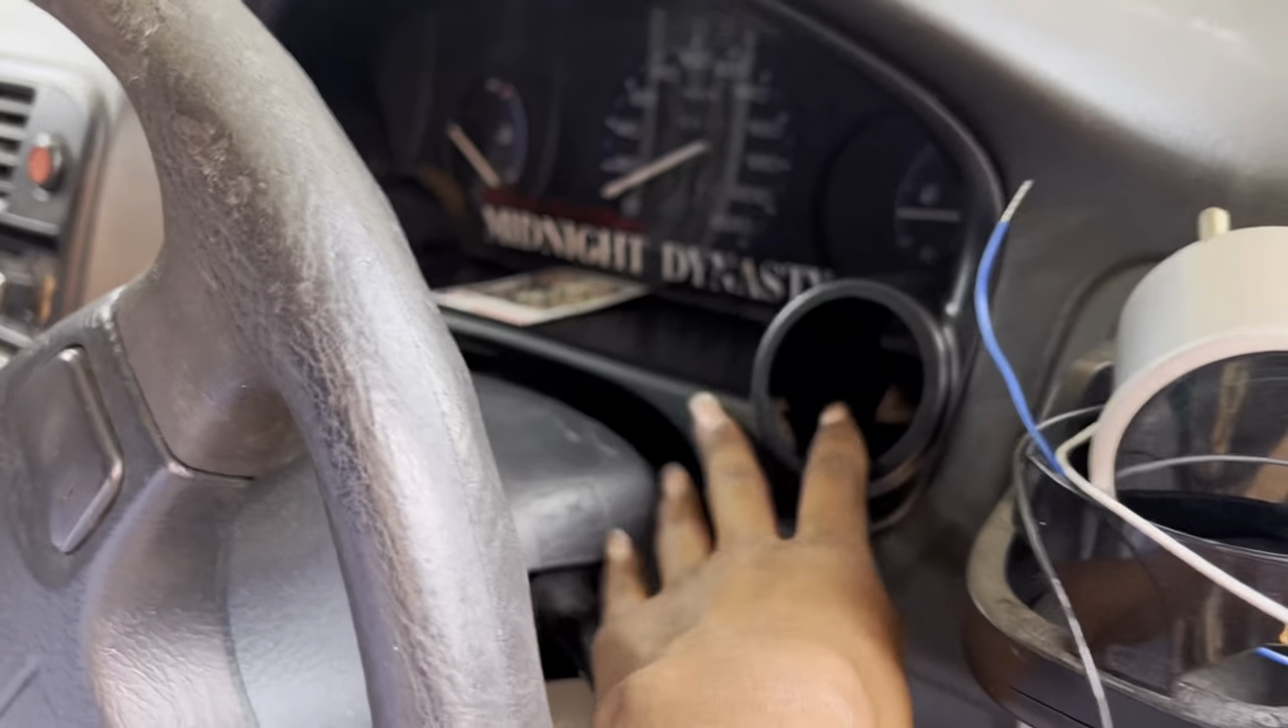I don't have it like I've got the vacuum line done but I haven't got the wiring all set up yet.